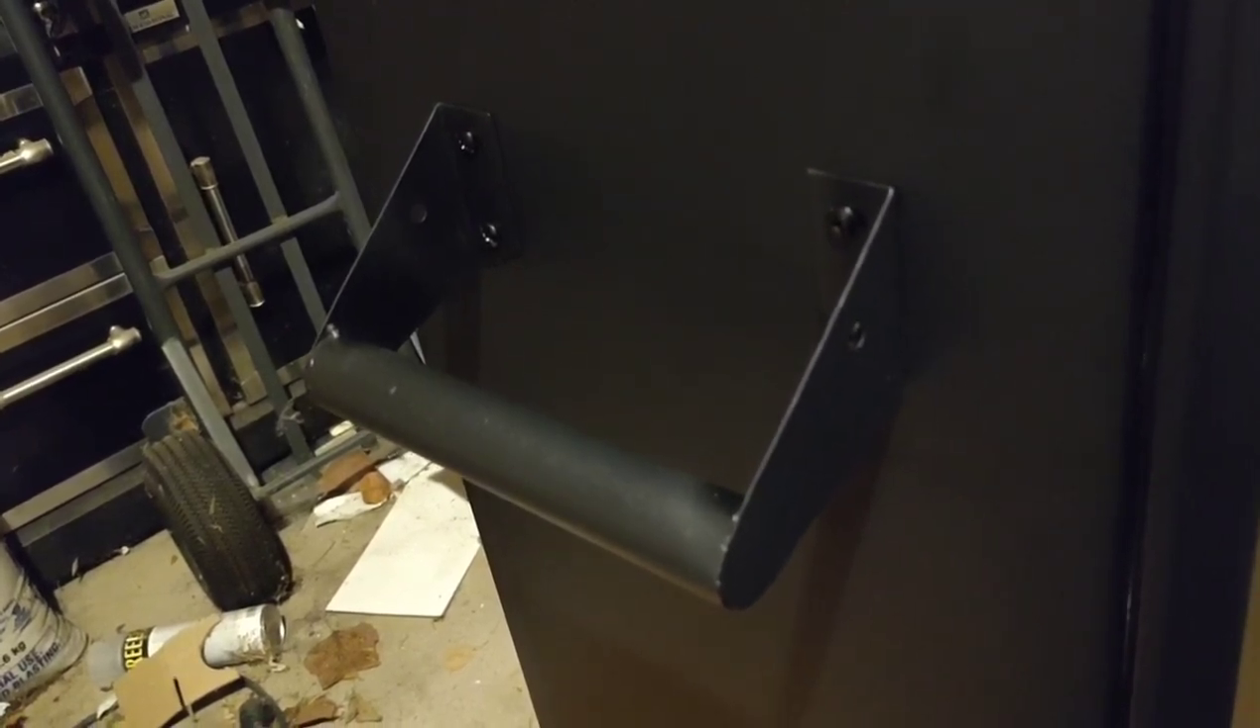And handle number two is on.